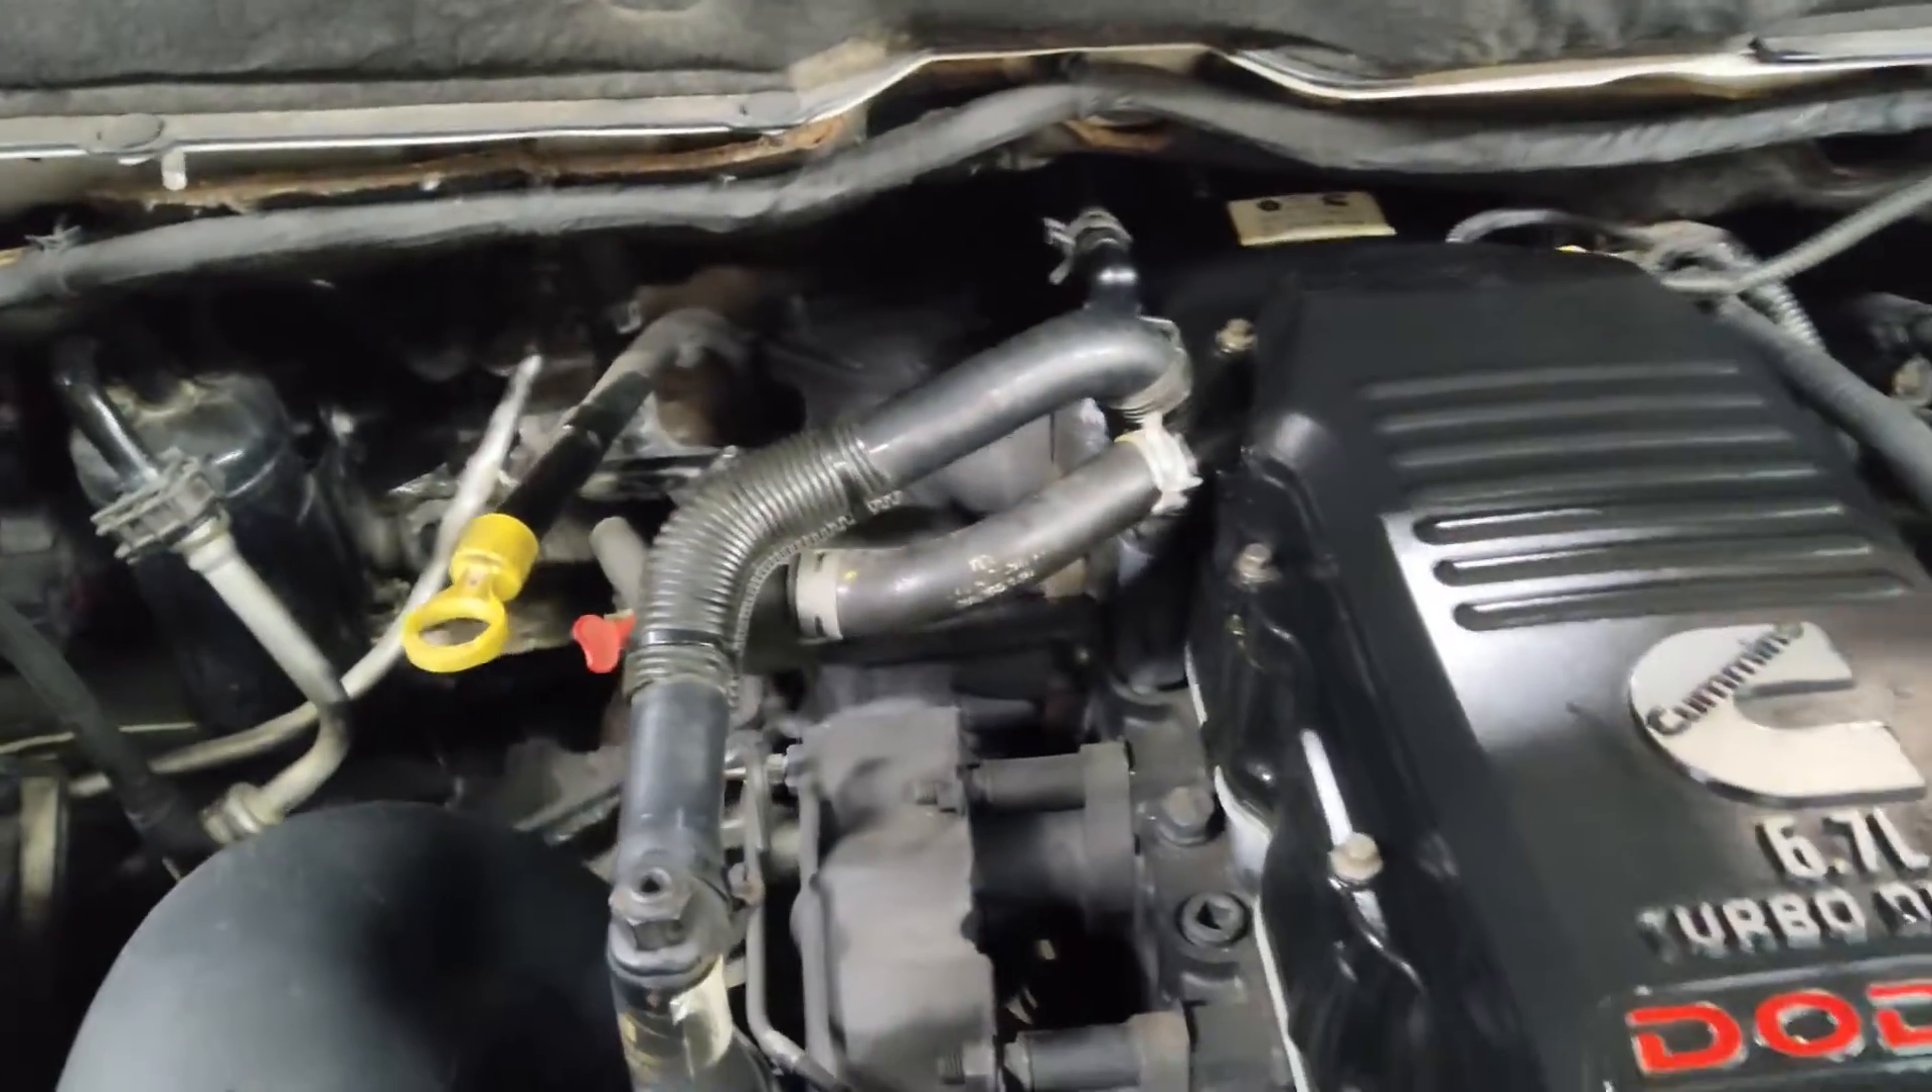We have our cover back on.